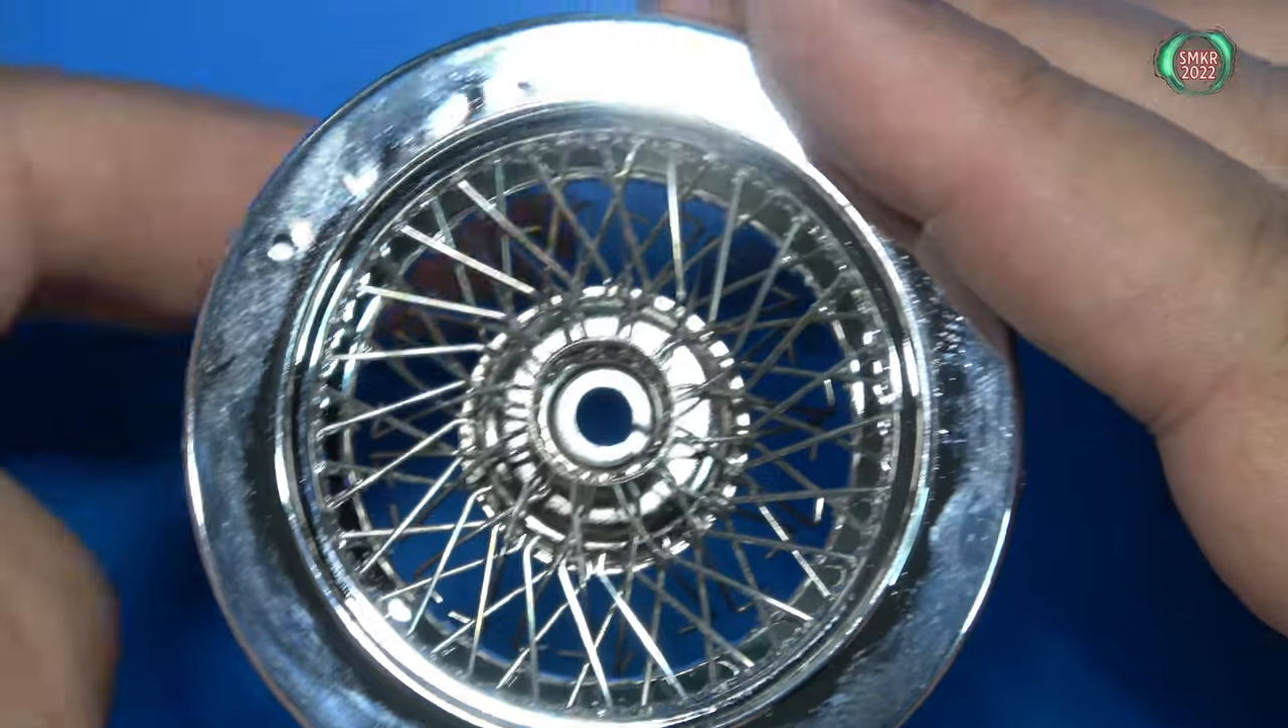All the spokes are inserted. And they're all freely floating underneath. You can kind of see that.